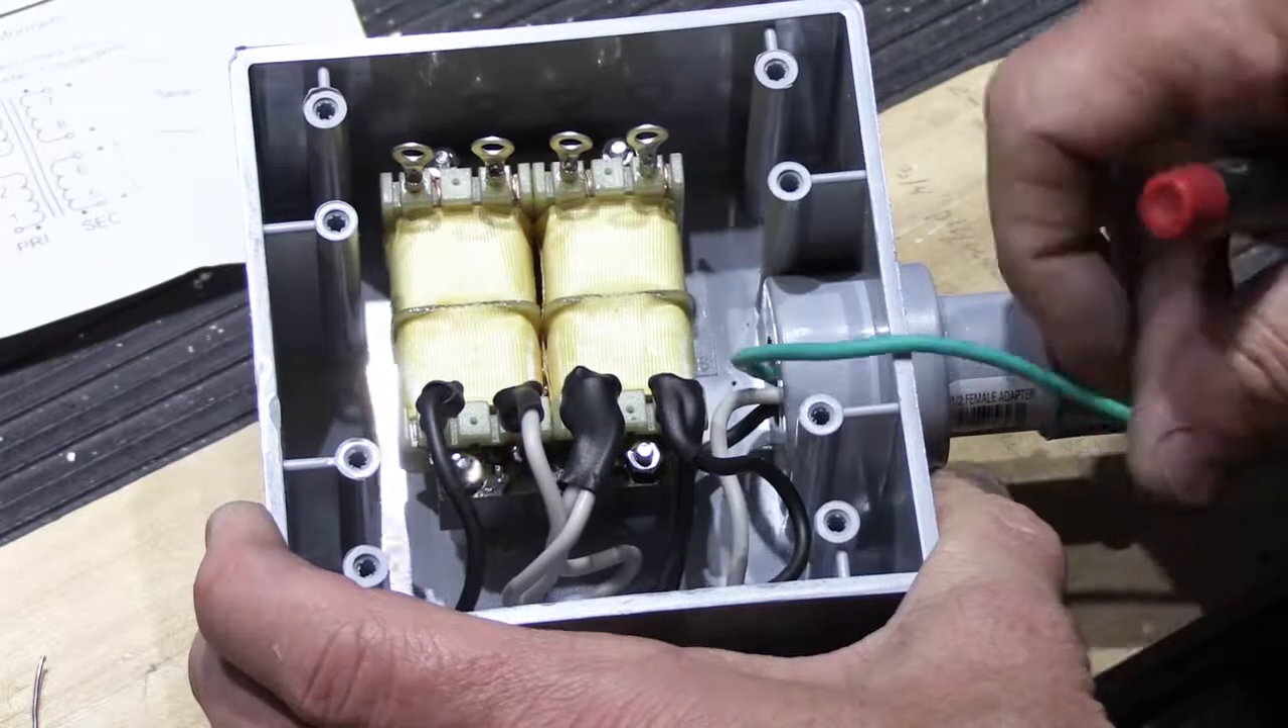And I put heat shrink tubing on all of those connections. So all of the high voltage connections on this side are in place and they're all covered.